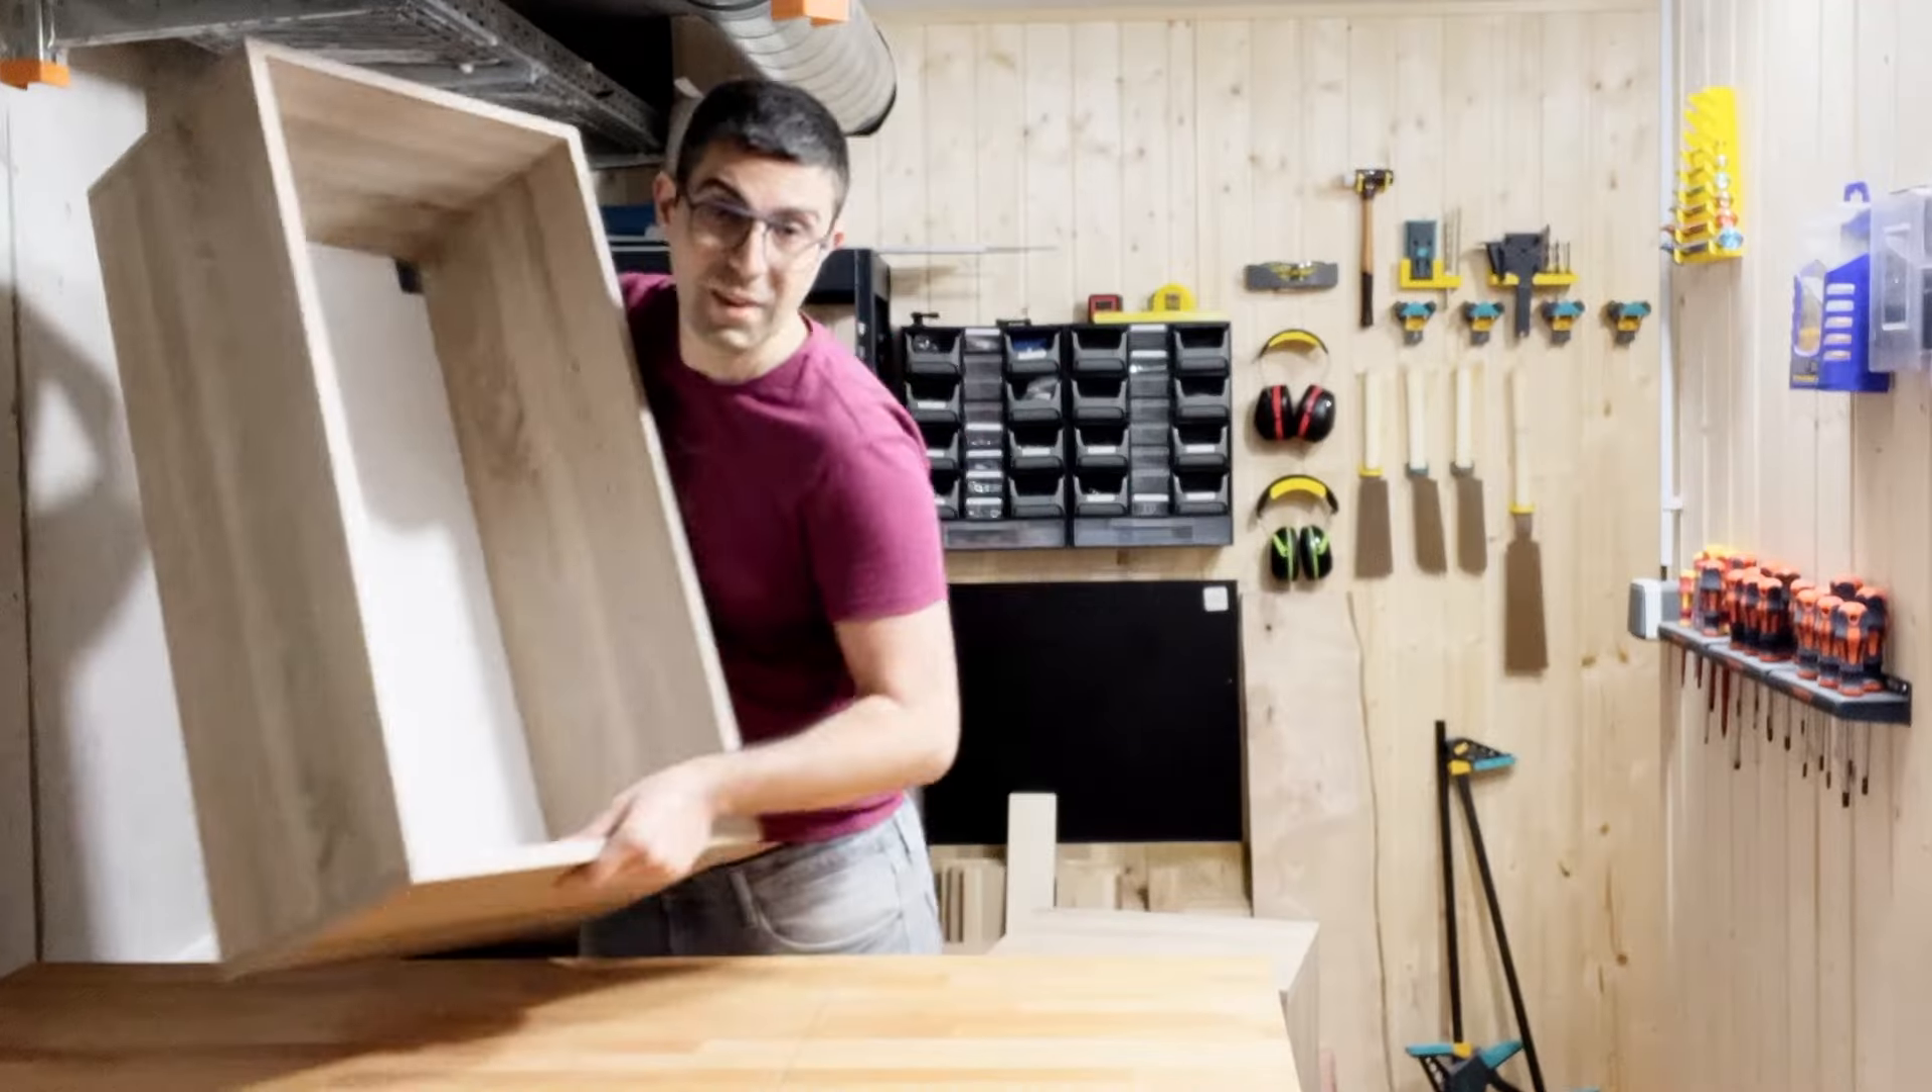Aber eben die Regale und die Tür, die fehlen hier noch.